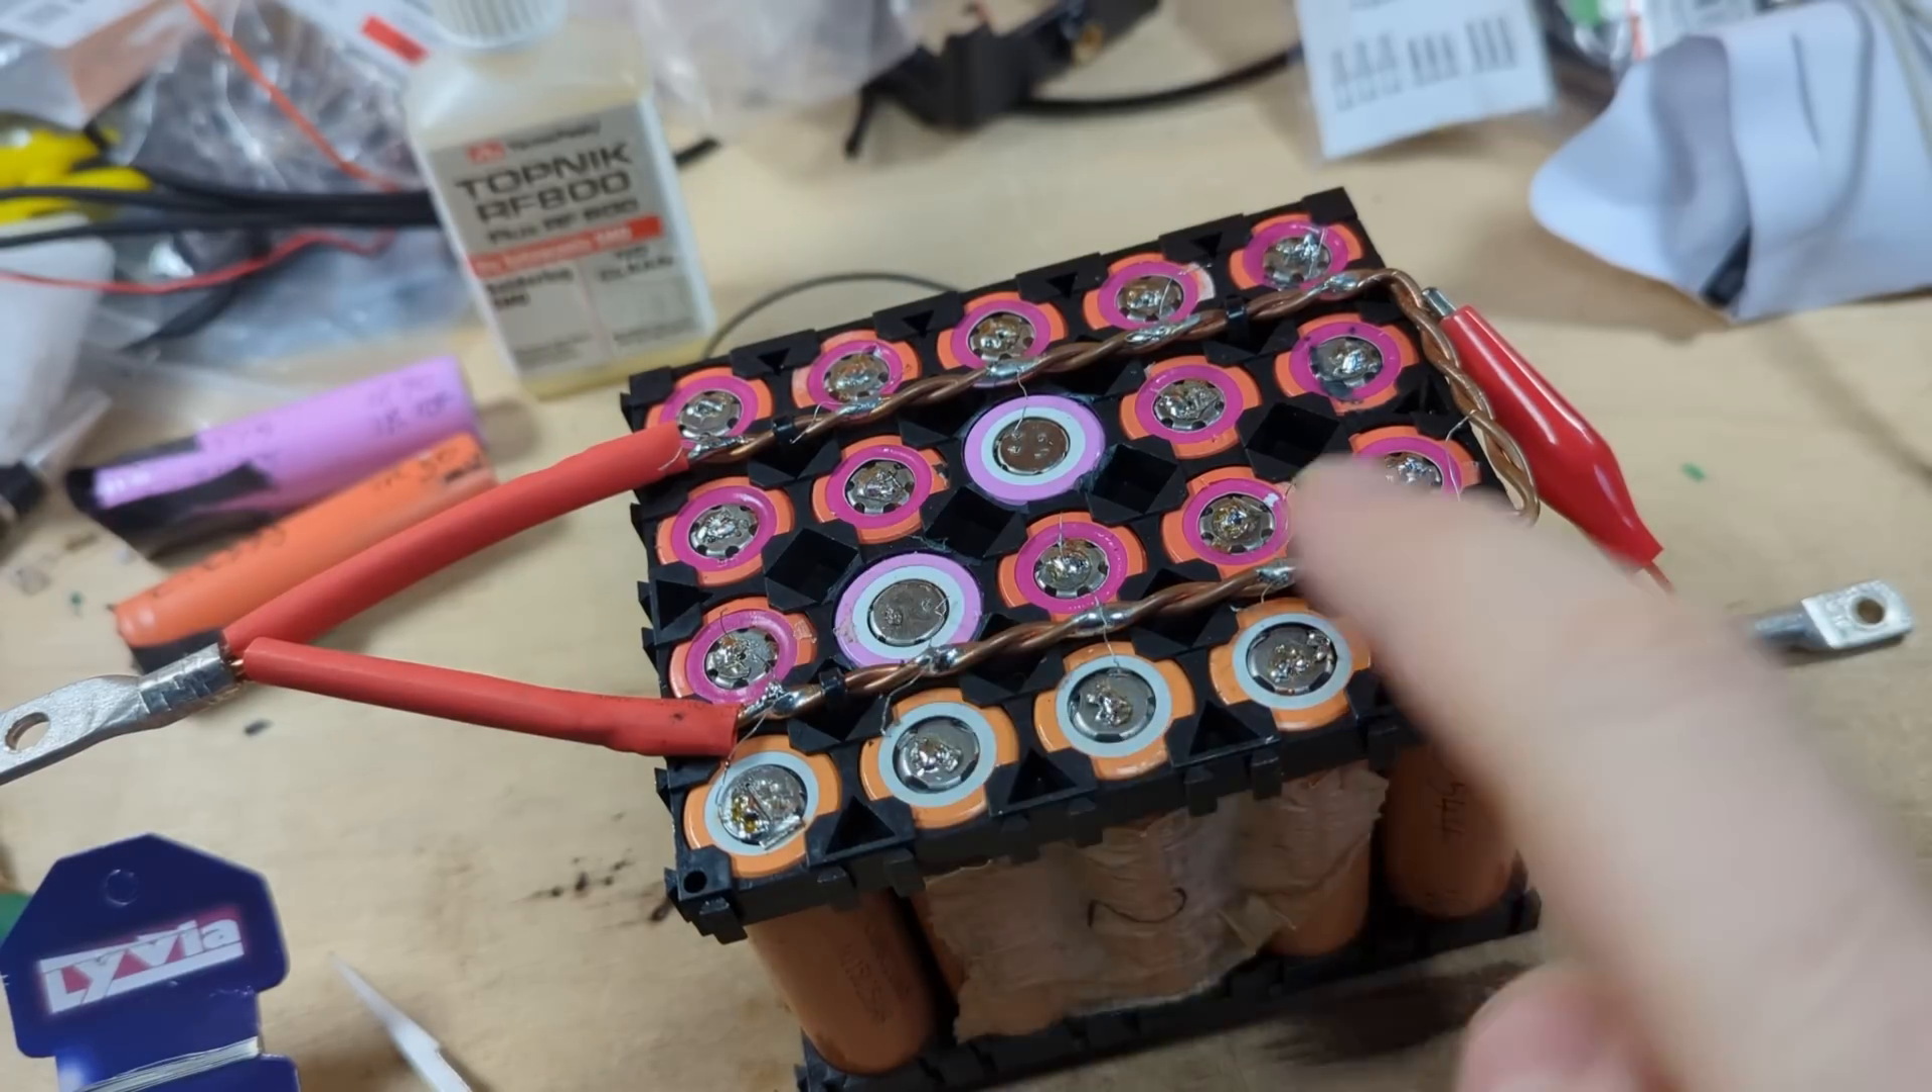I've got my cells in place.